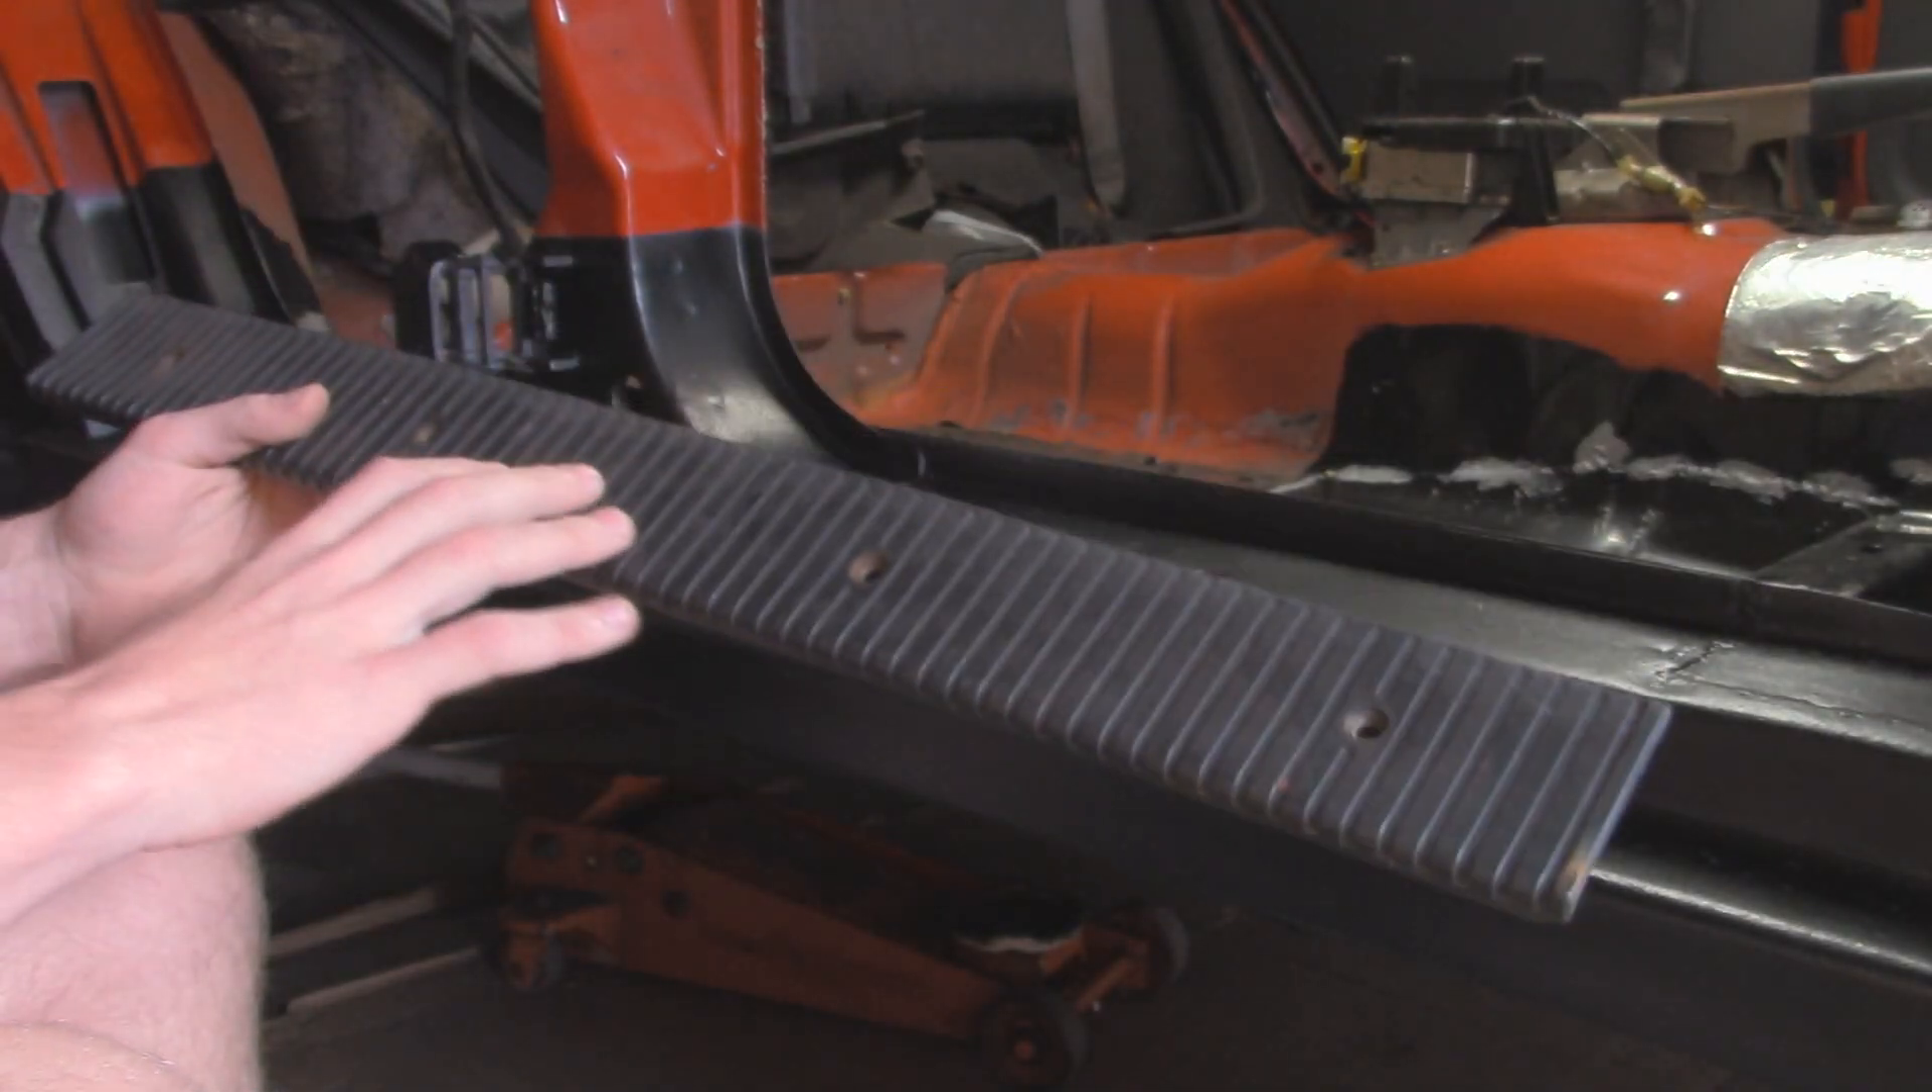We do have a few more things that we got to do on this side such as putting these step panels back into place.